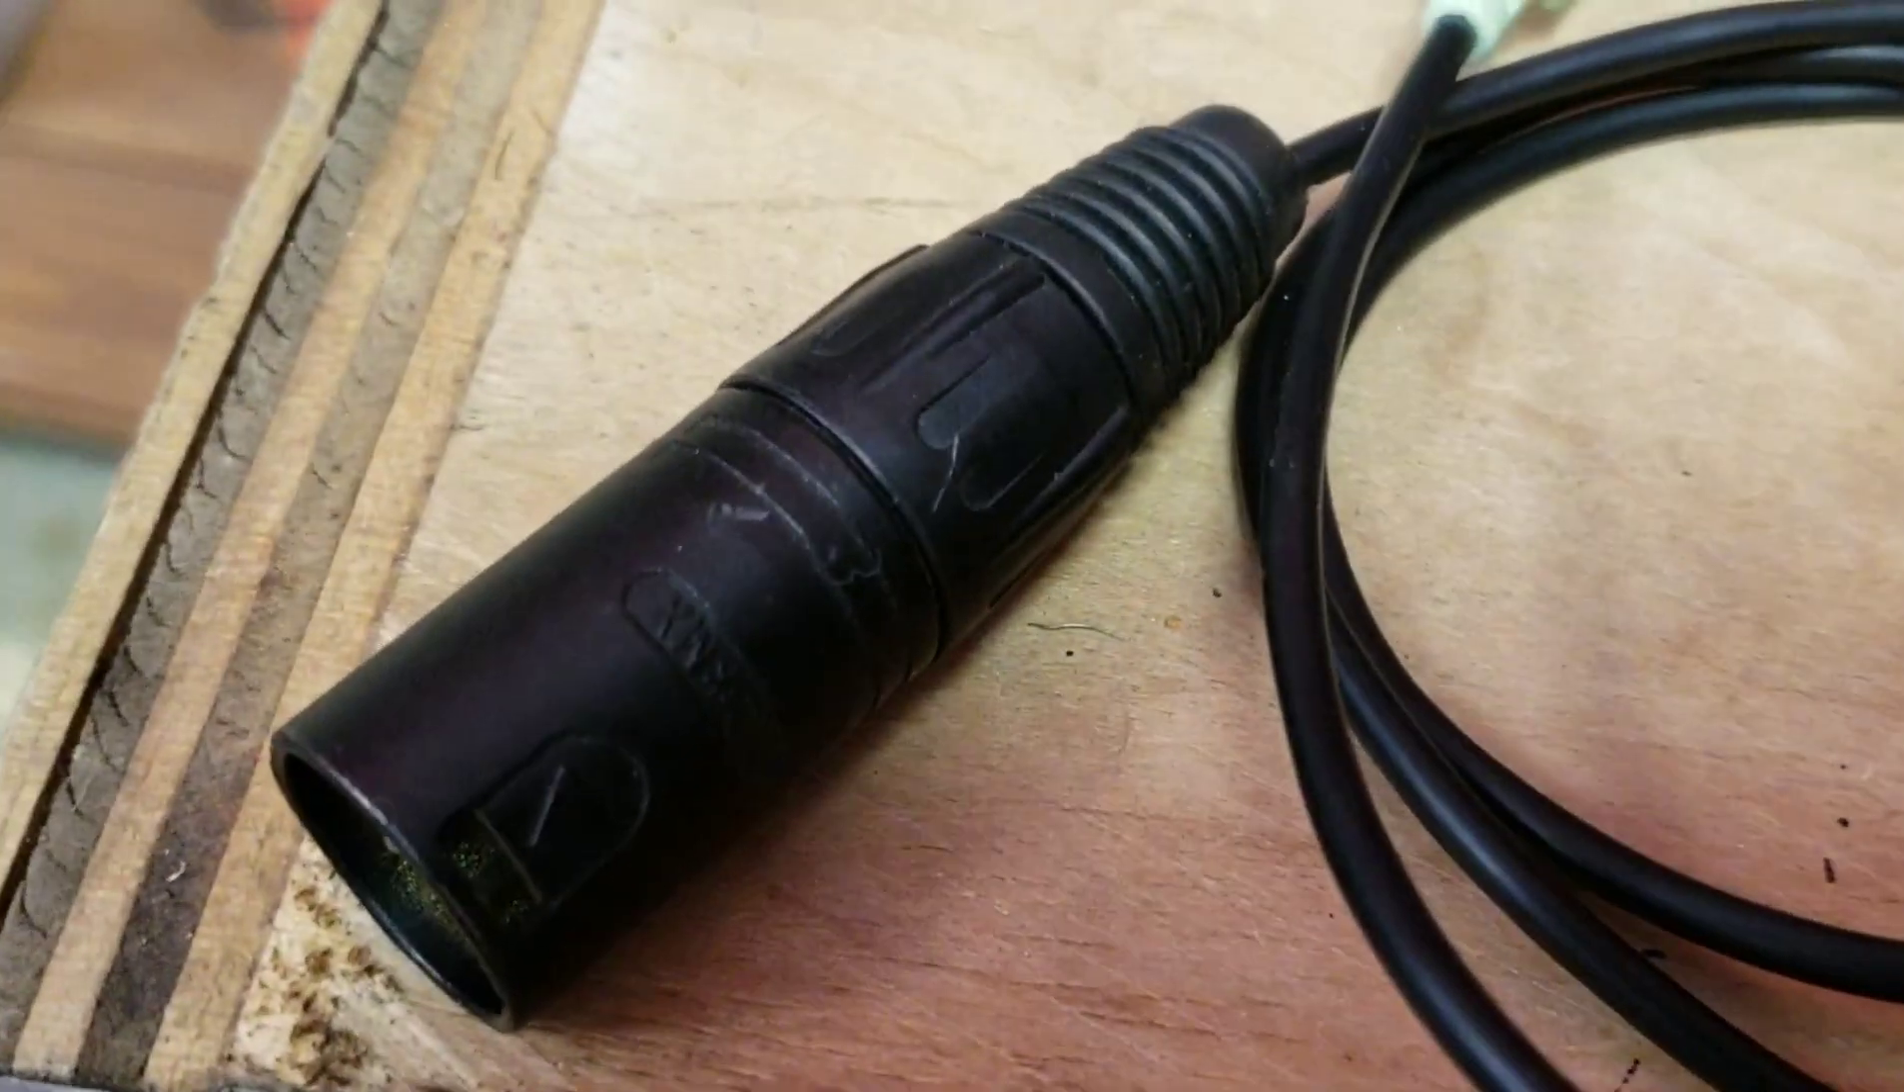I screwed the connector back together. And that should be done.